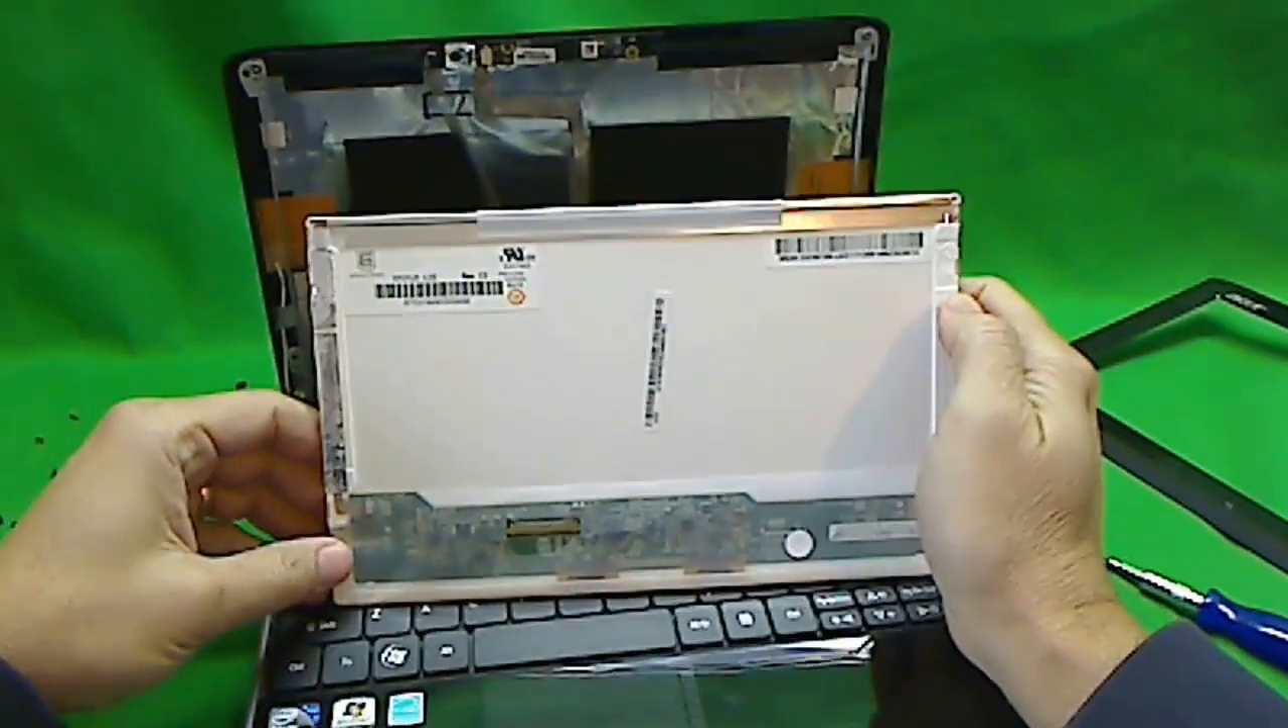Okay, now we have the screen out.